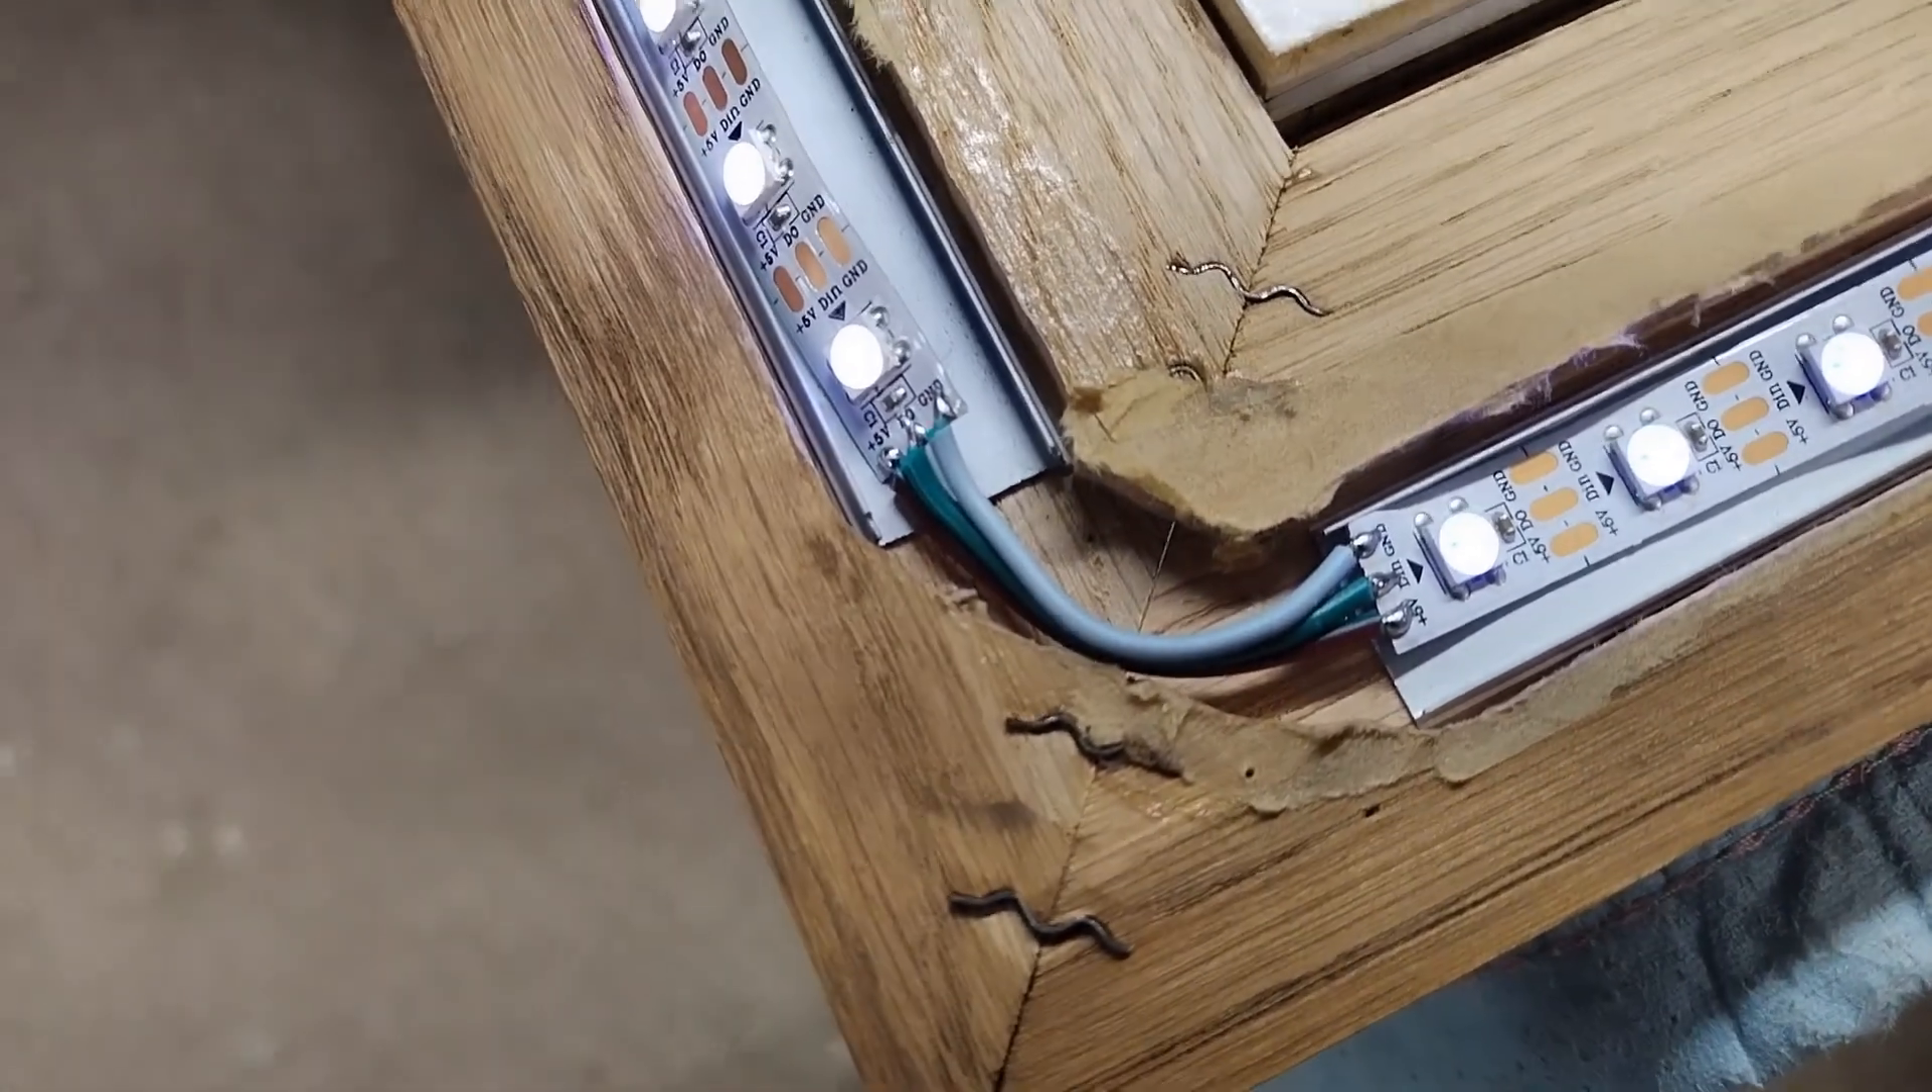We have the wiring done, soldering, little connectors on each end, joining them together, as you can see.